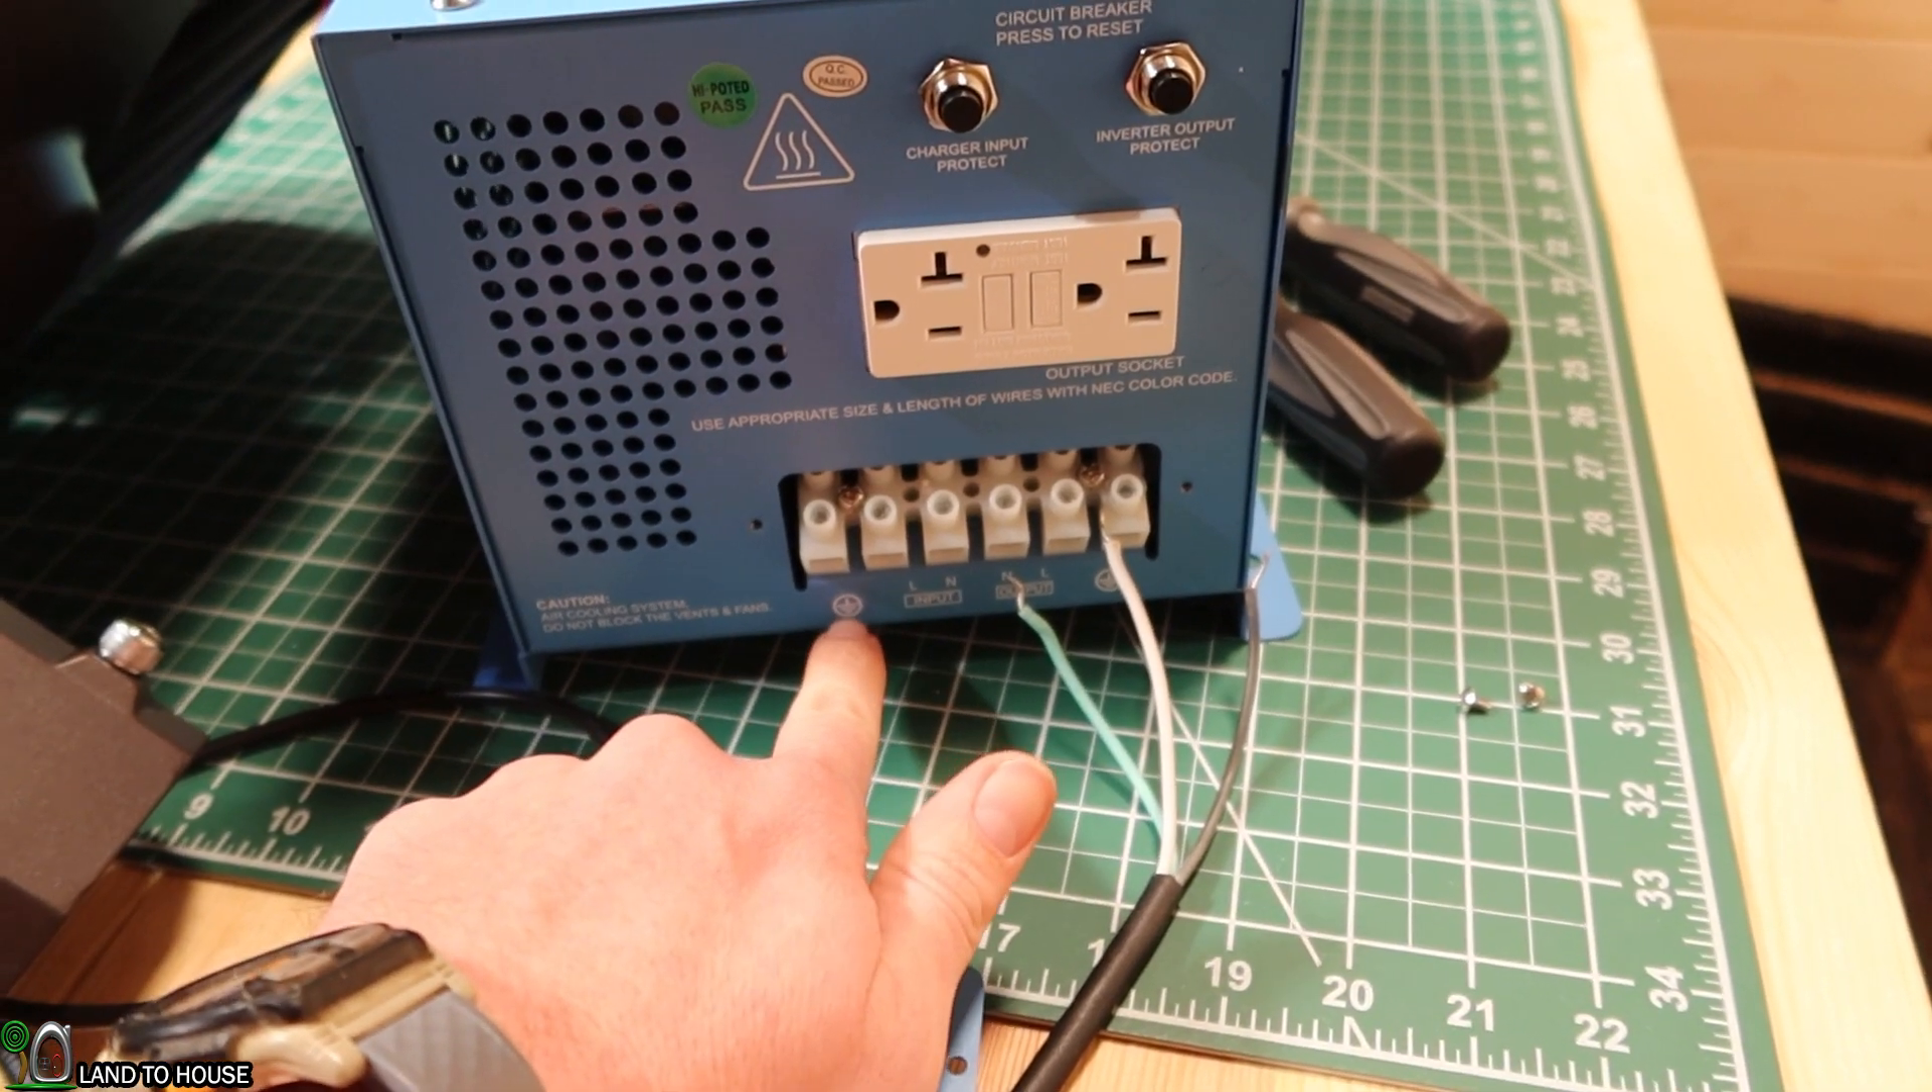Now that we've tested out the outlet and found it to work just fine, I have removed the cover here on the direct wire.